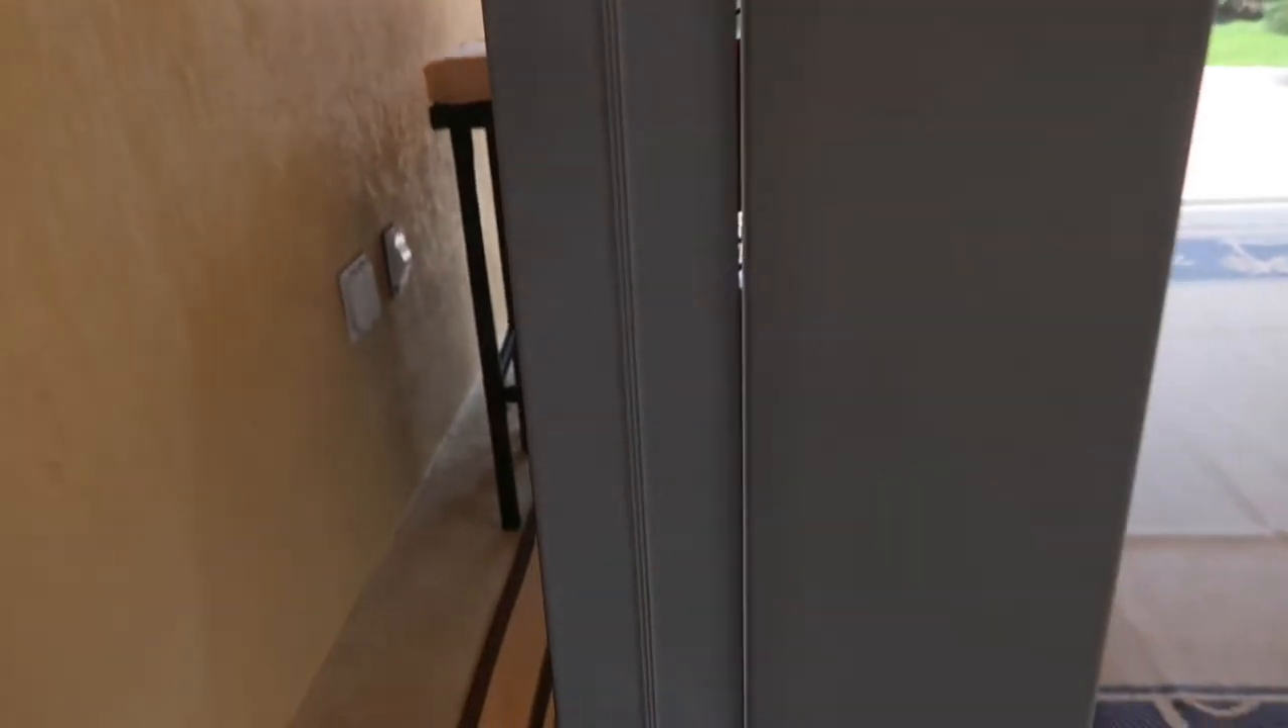You can see when the door is flush, a little gap opens up.